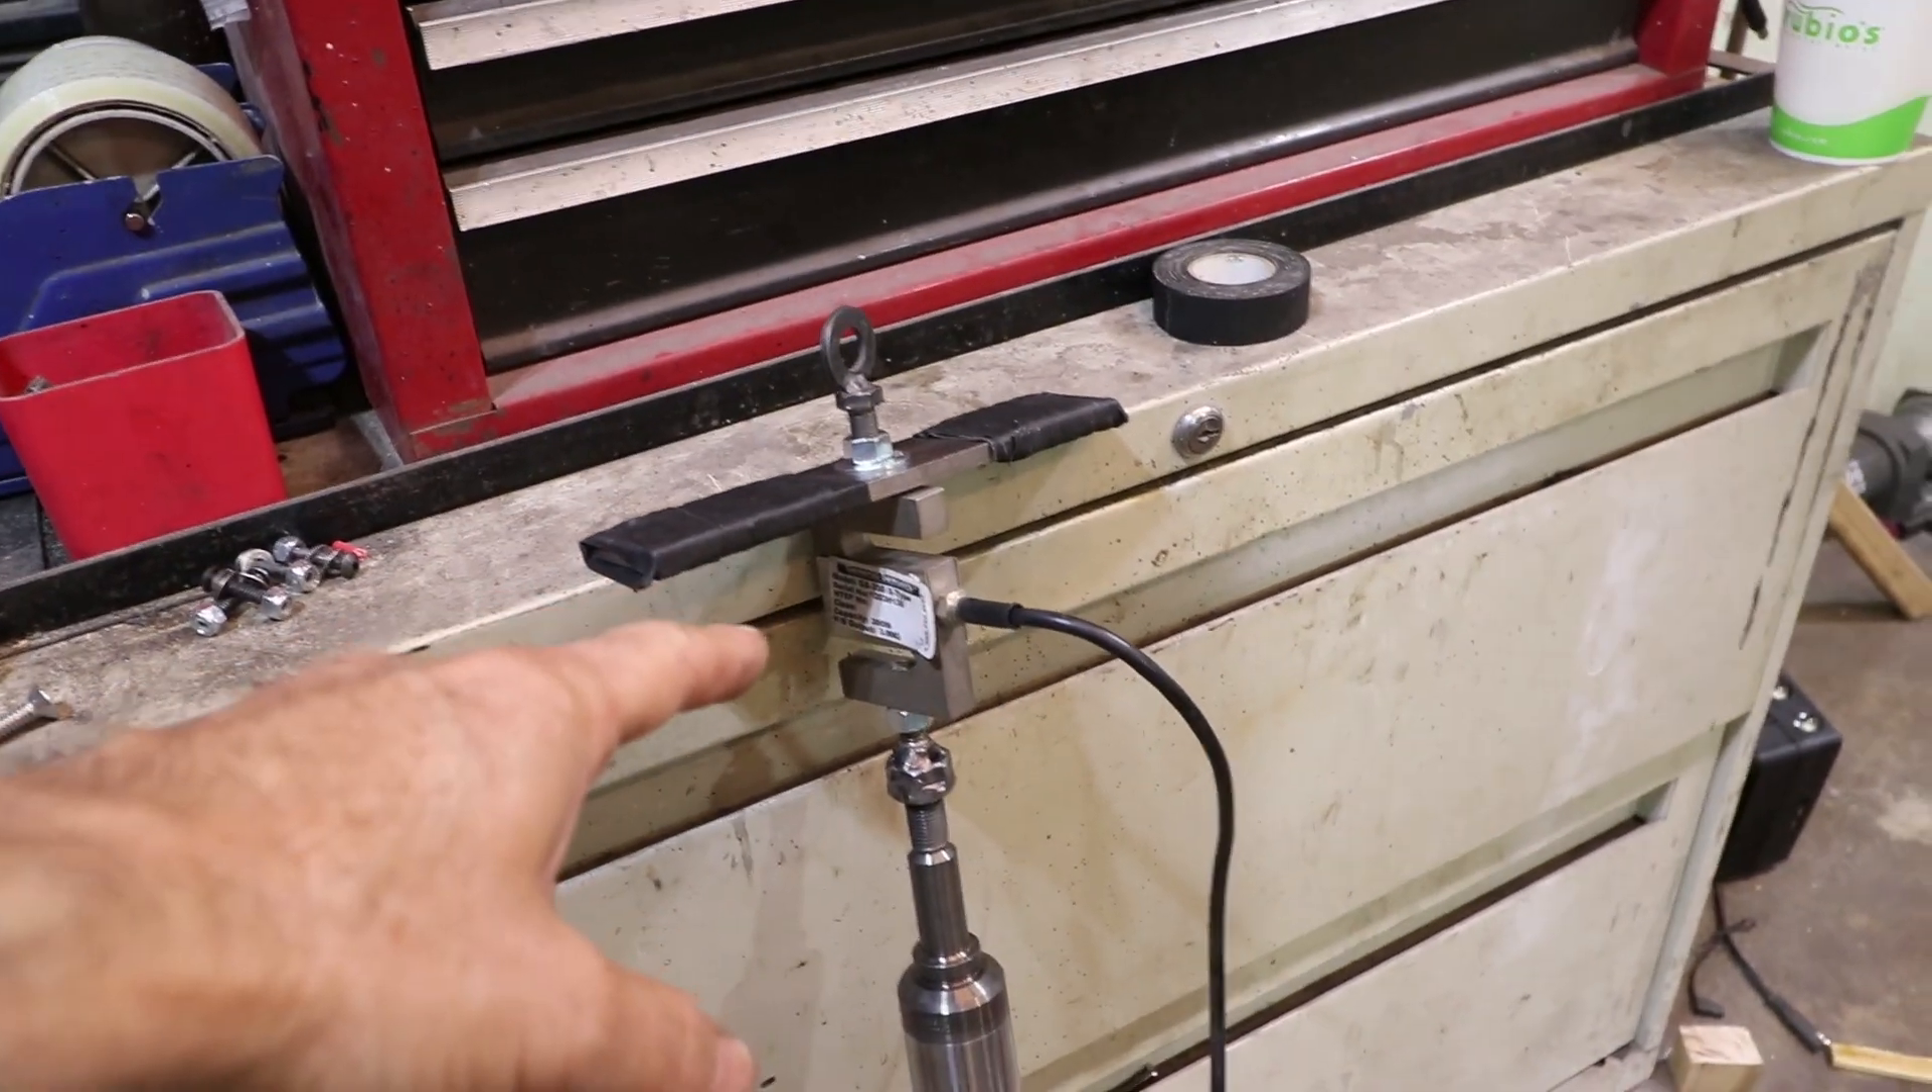I got the load cell attached, a little handle there on top.